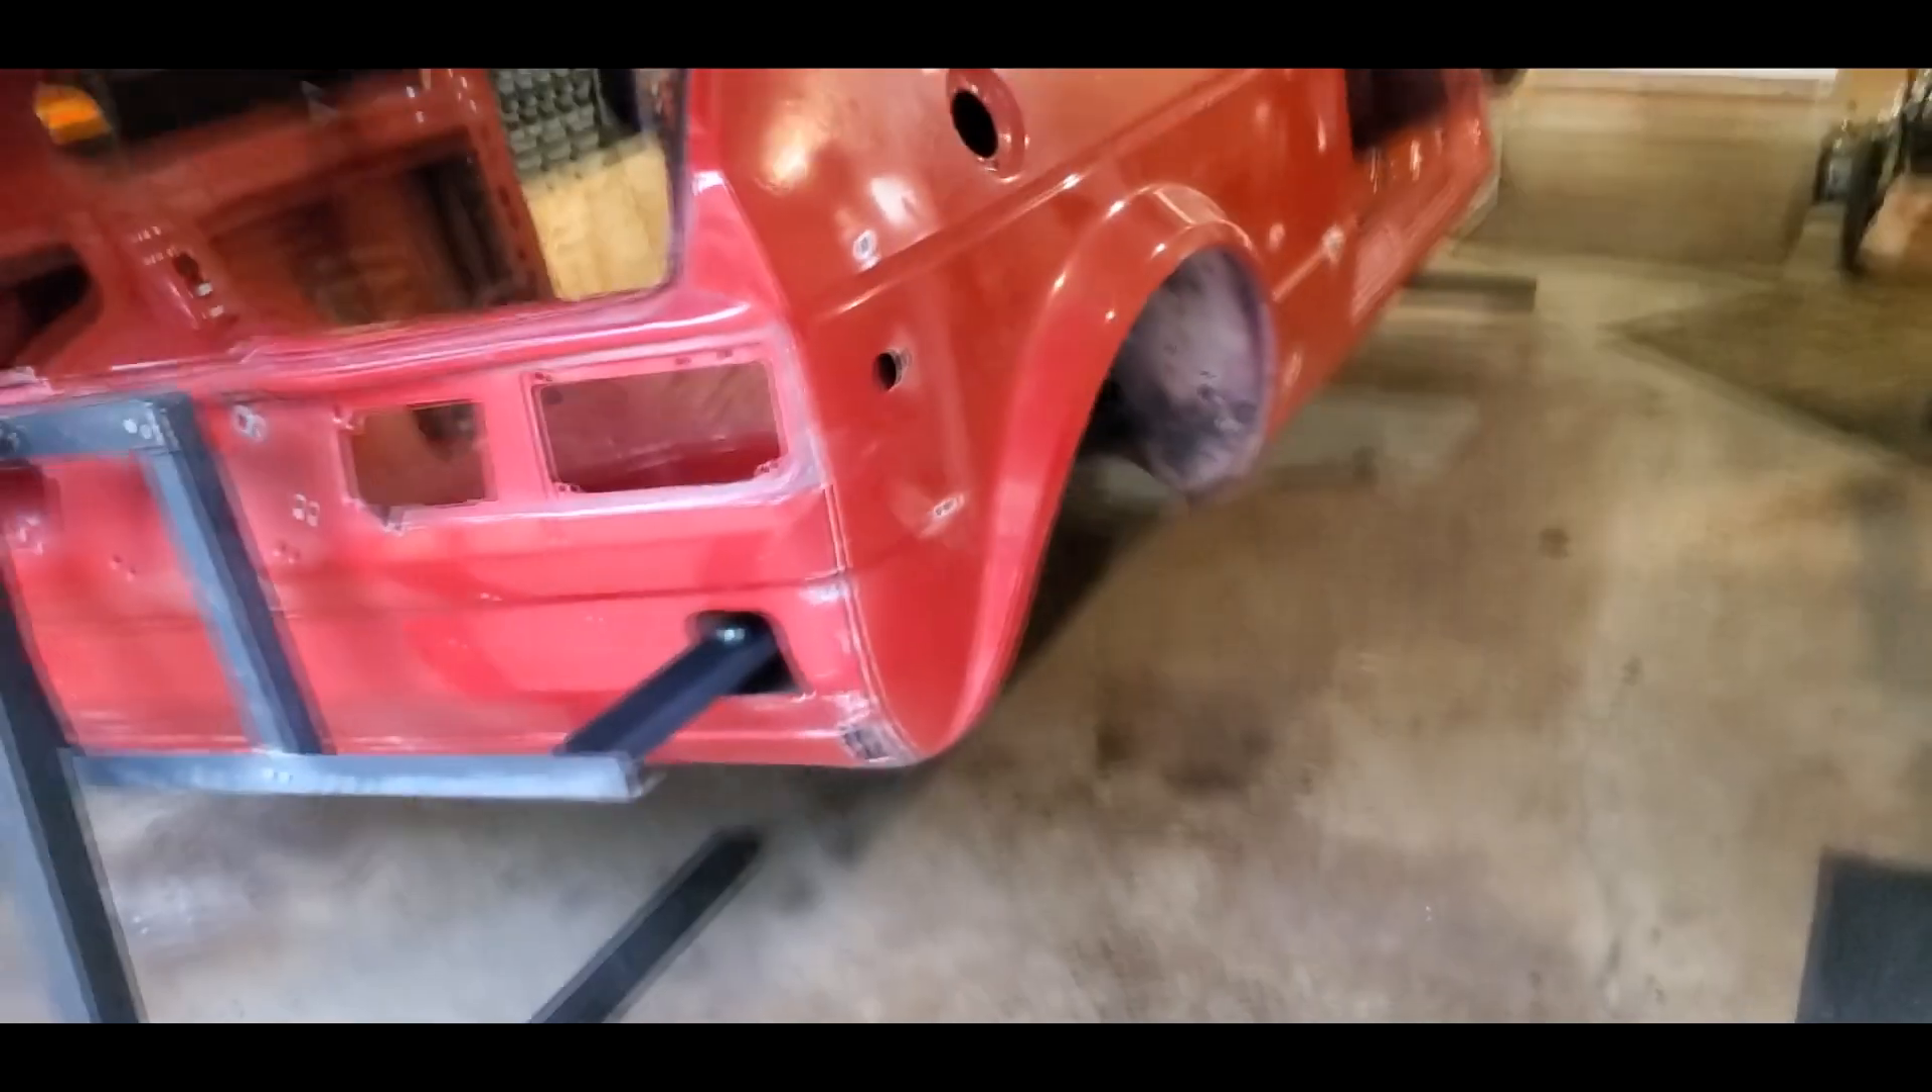So as you can see, the car is now resting on the rotisserie.